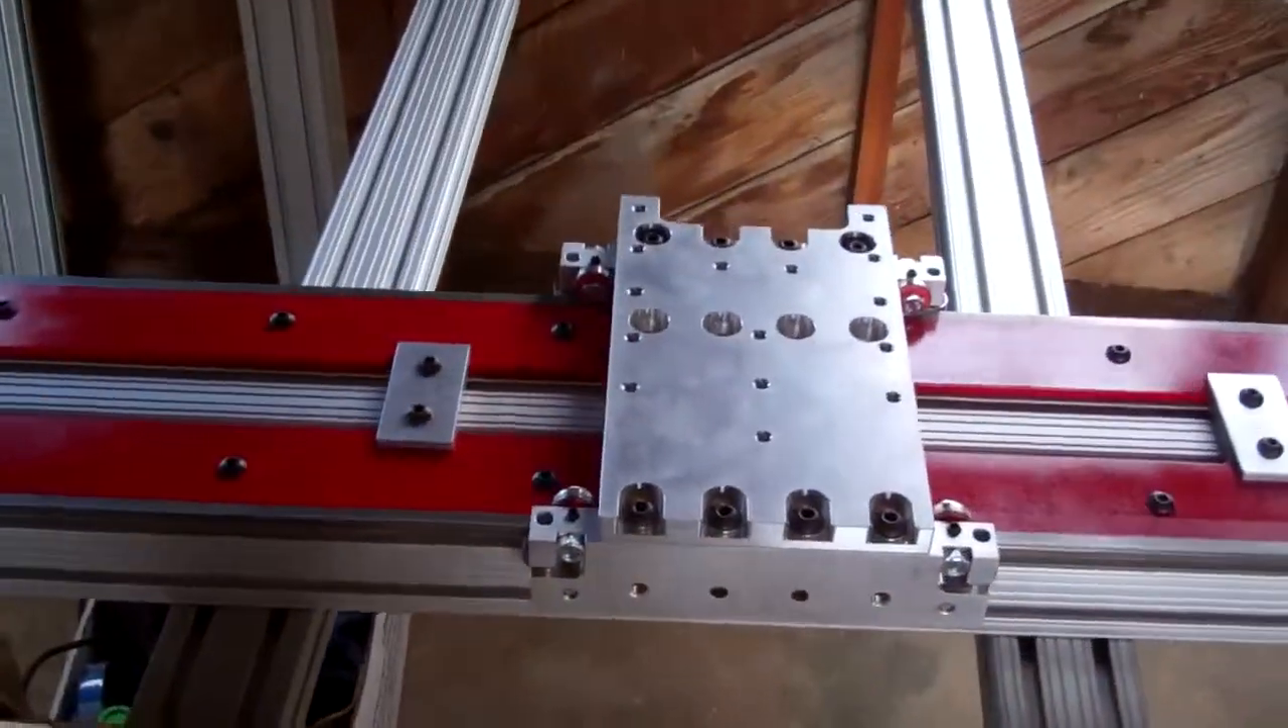Also got the Z plate mounted to the Y axis here, so that moves as it should.